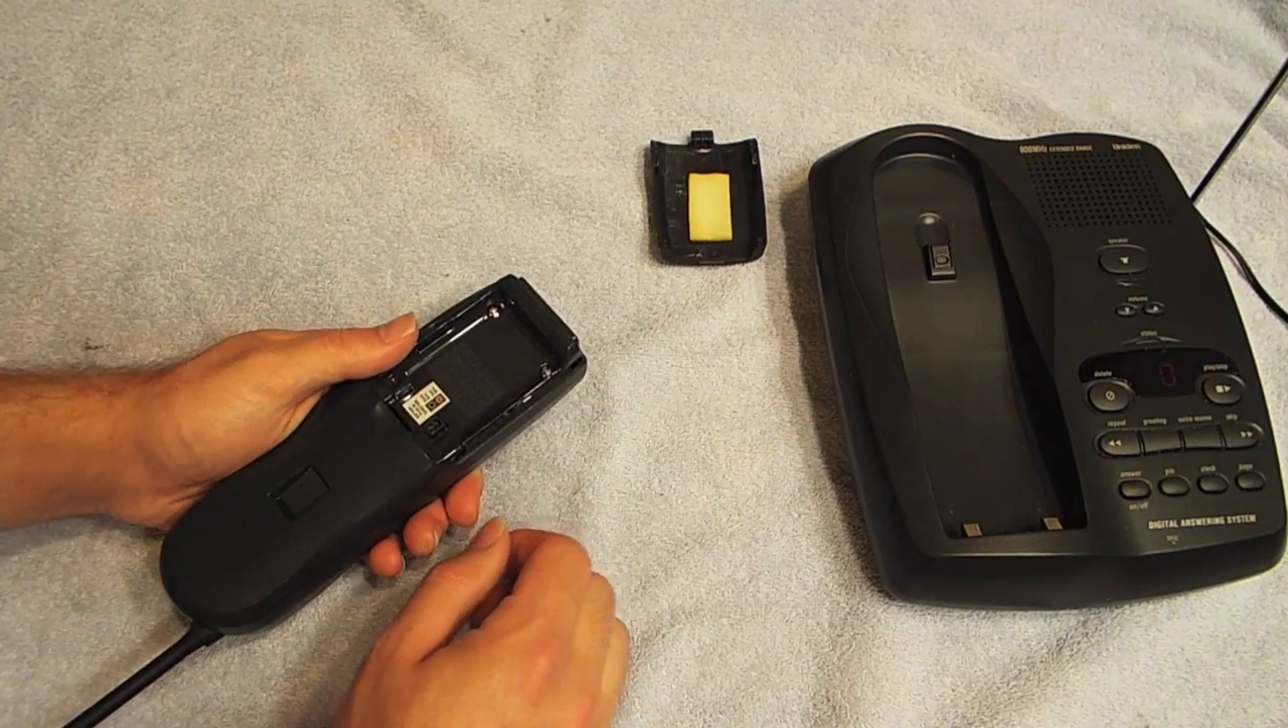I've already removed the battery because it was no good.